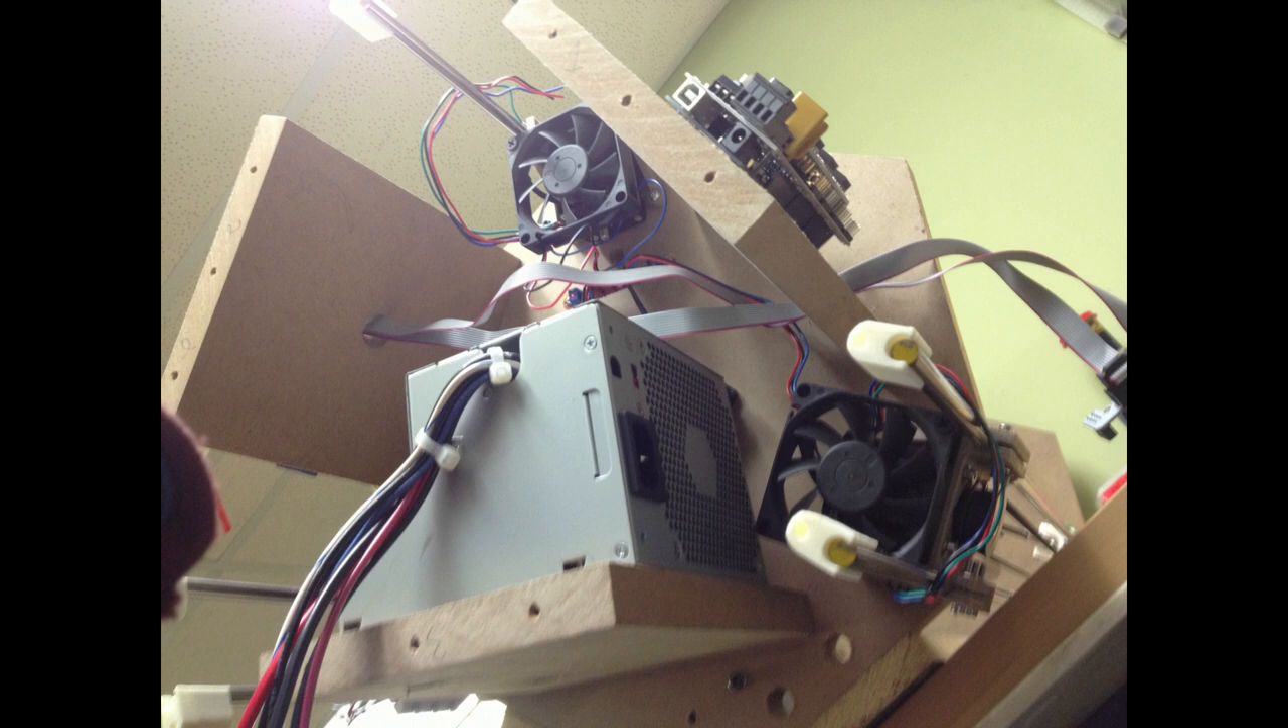So the power supply's mounted.